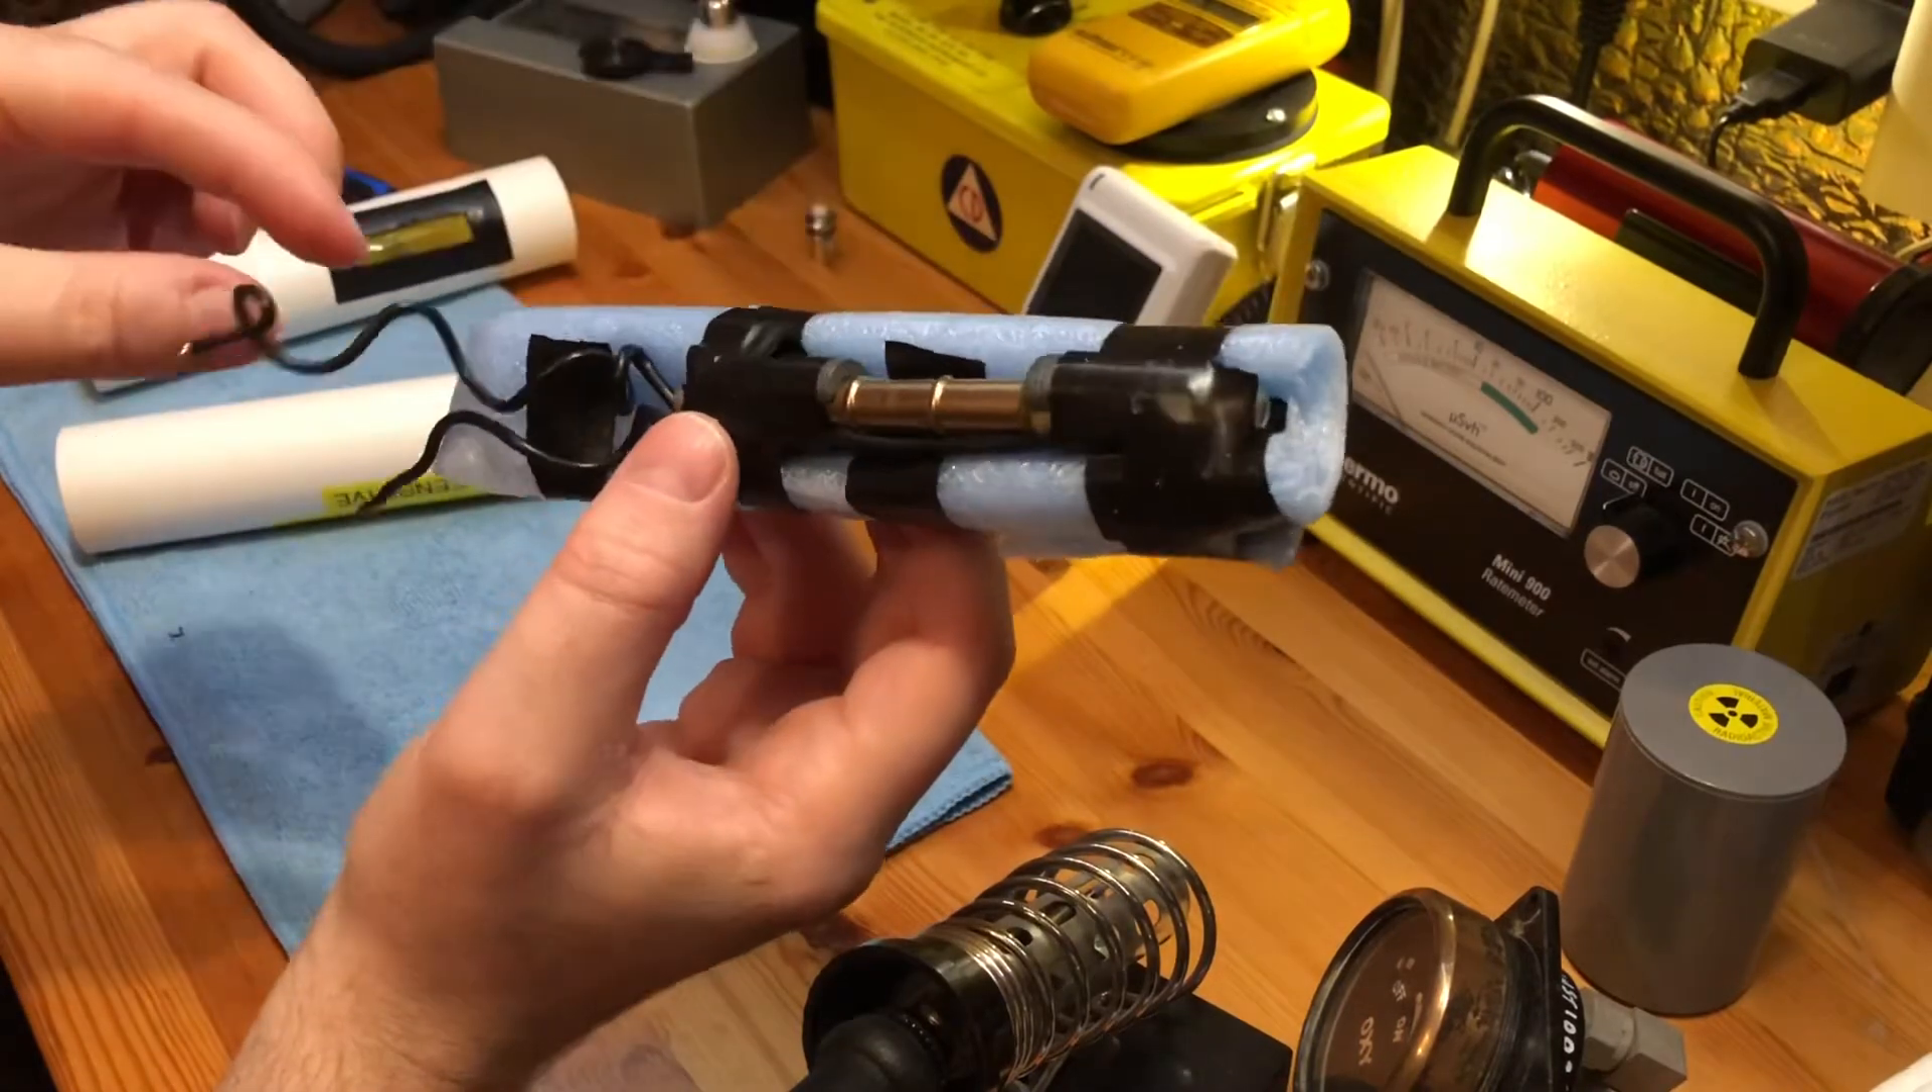And then inside is the tube and I've put all this foam around it to stop it rattling around inside.